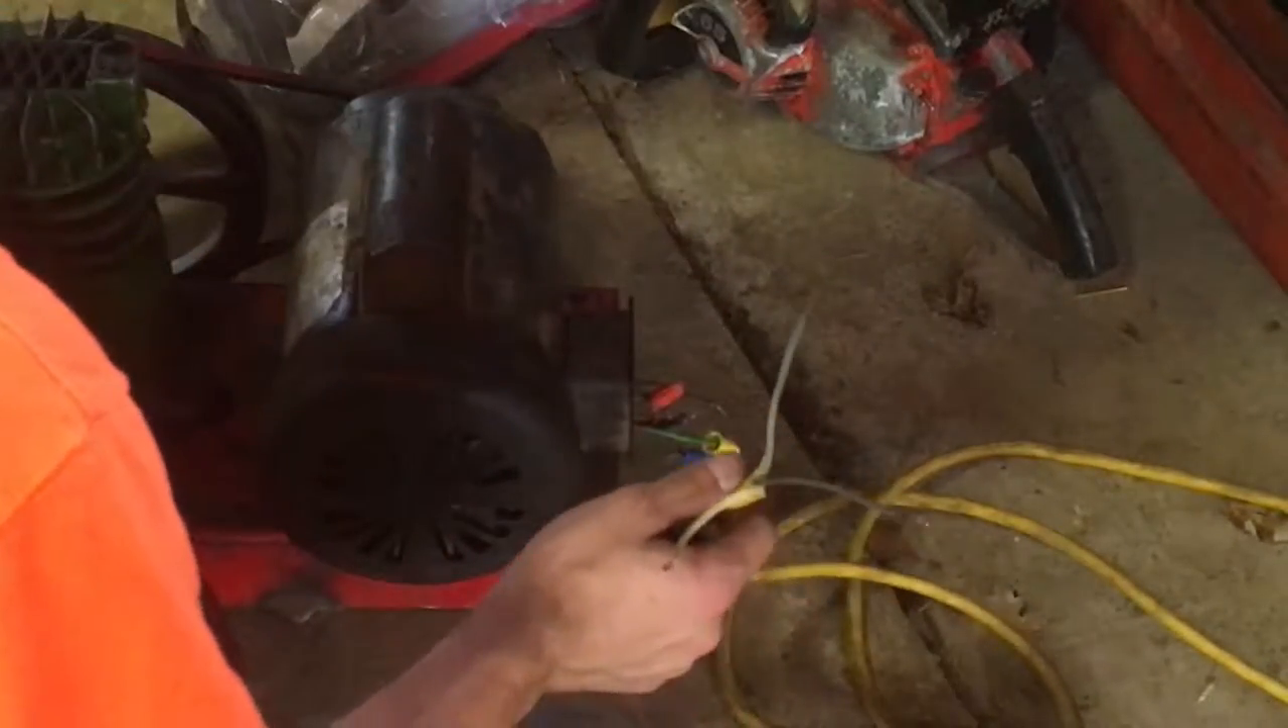All that's left to do at this point is to connect the leads.